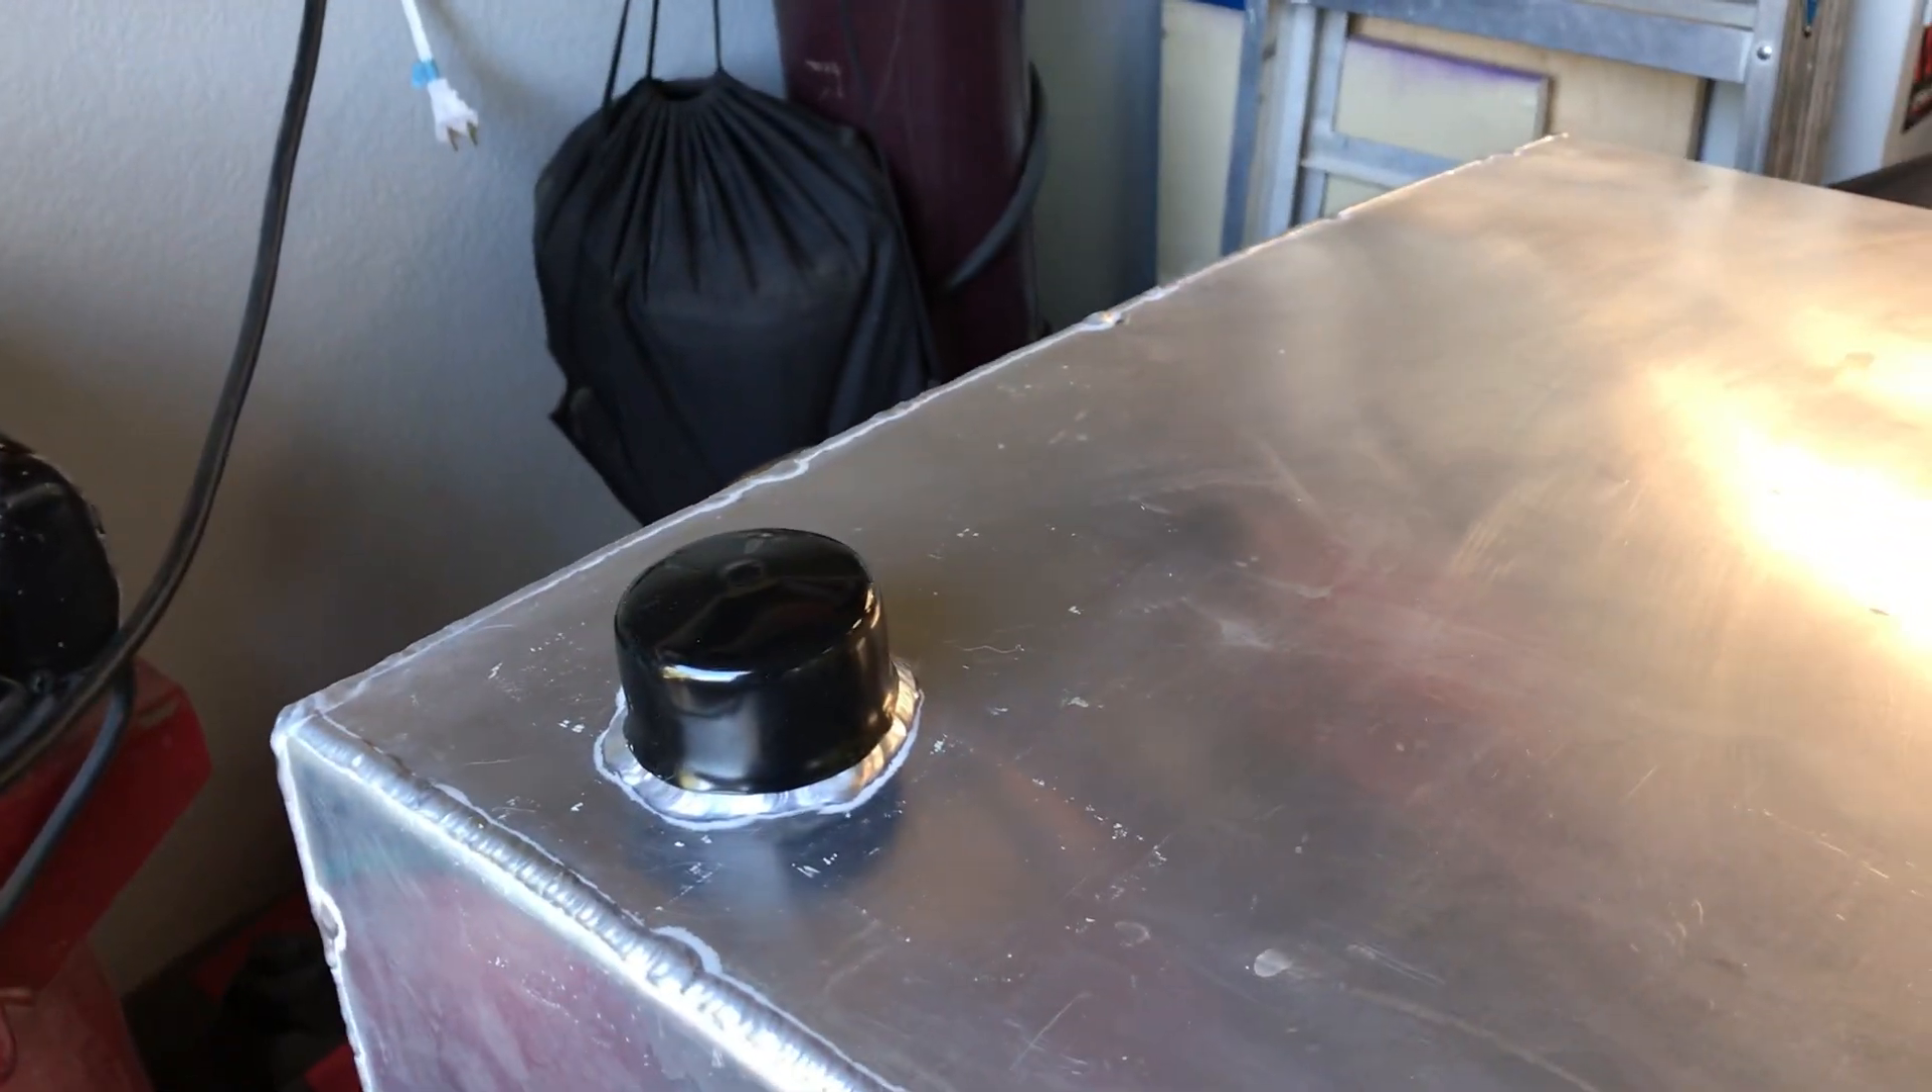The biggest problem I had was finding a way to cap off the filler neck and you can see over here that I've got I've got this rubber cap on here now.